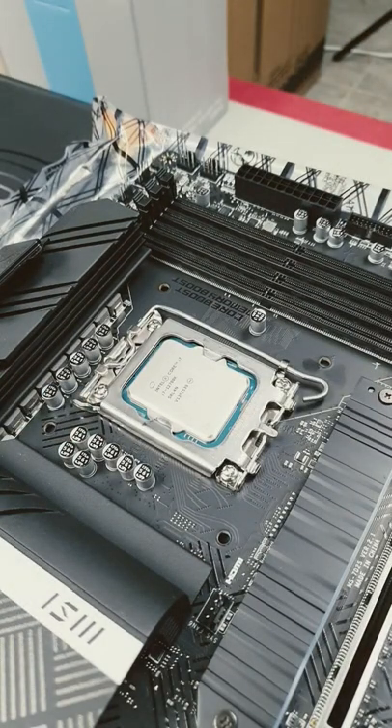That's it CPU installed.